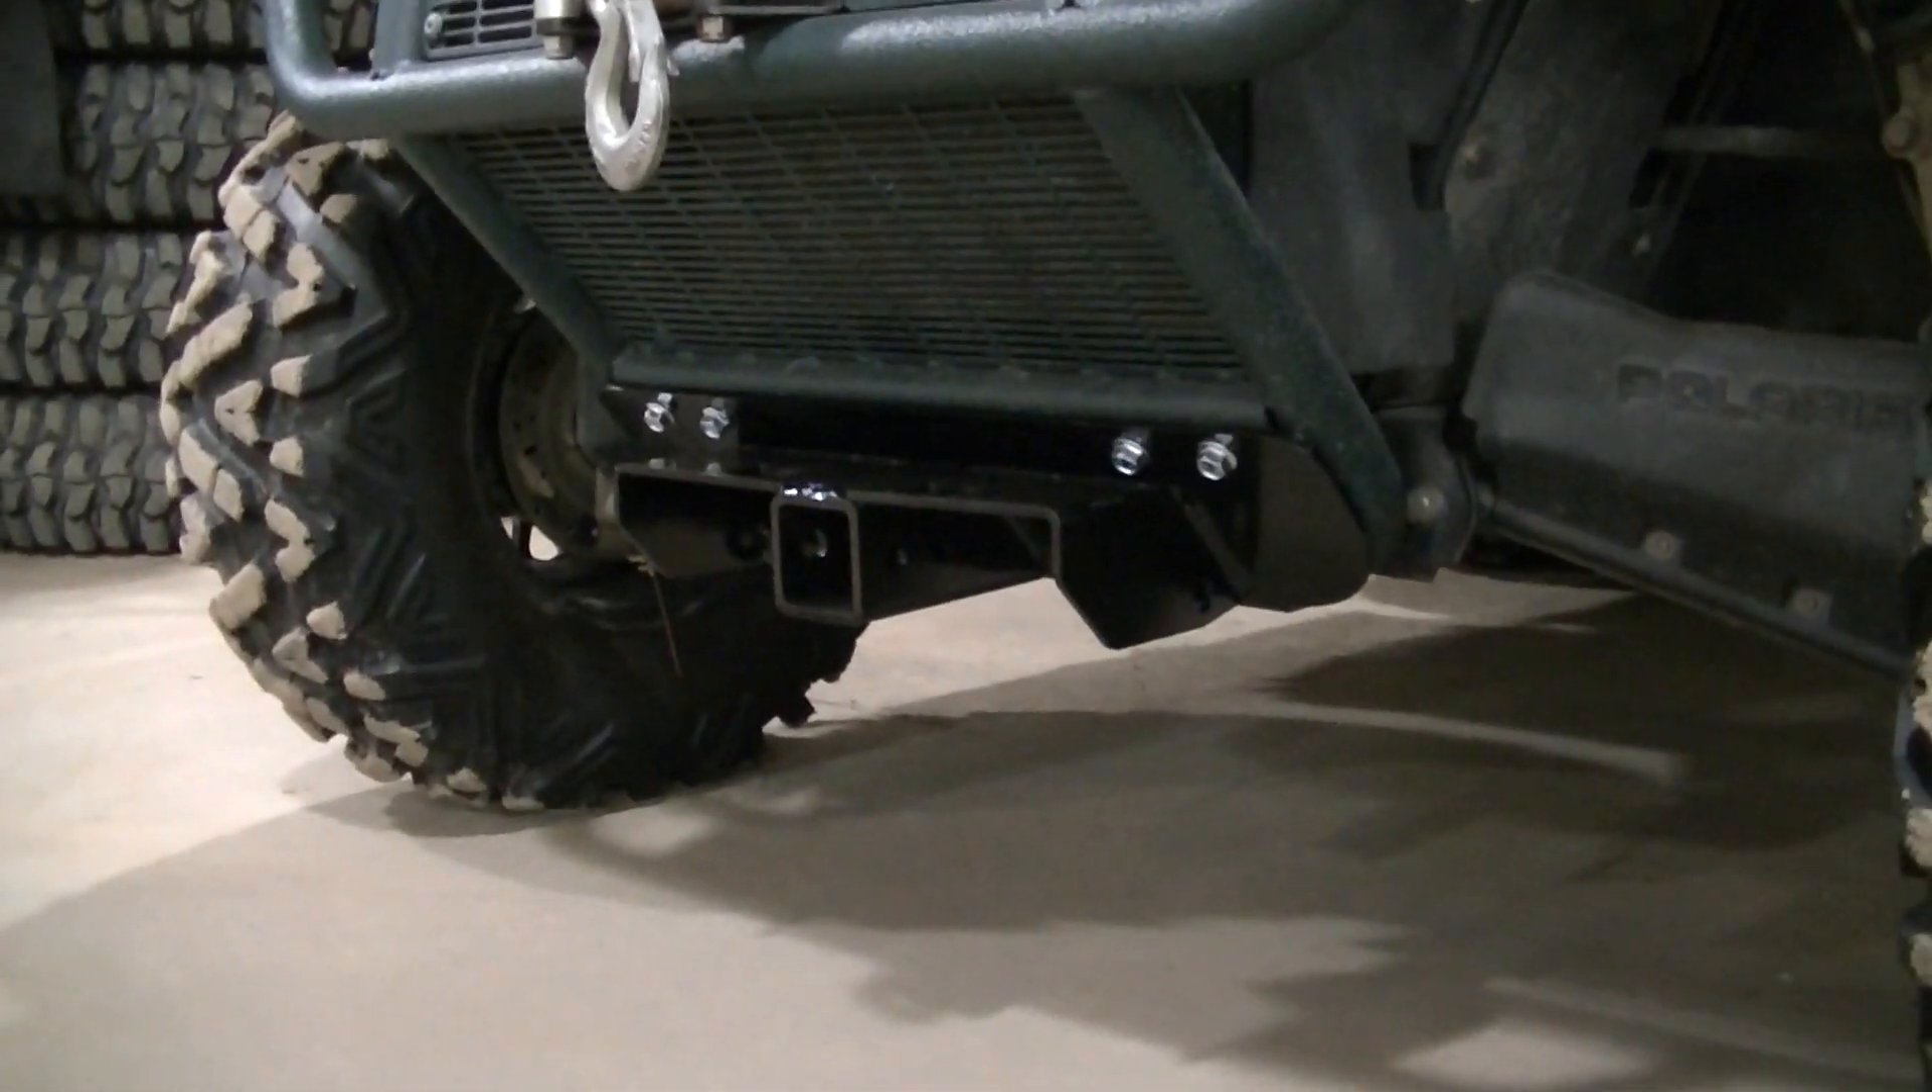Okay so I got my holes drilled and I got that front mount bolted up and there's an integrated two-inch receiver on that thing.